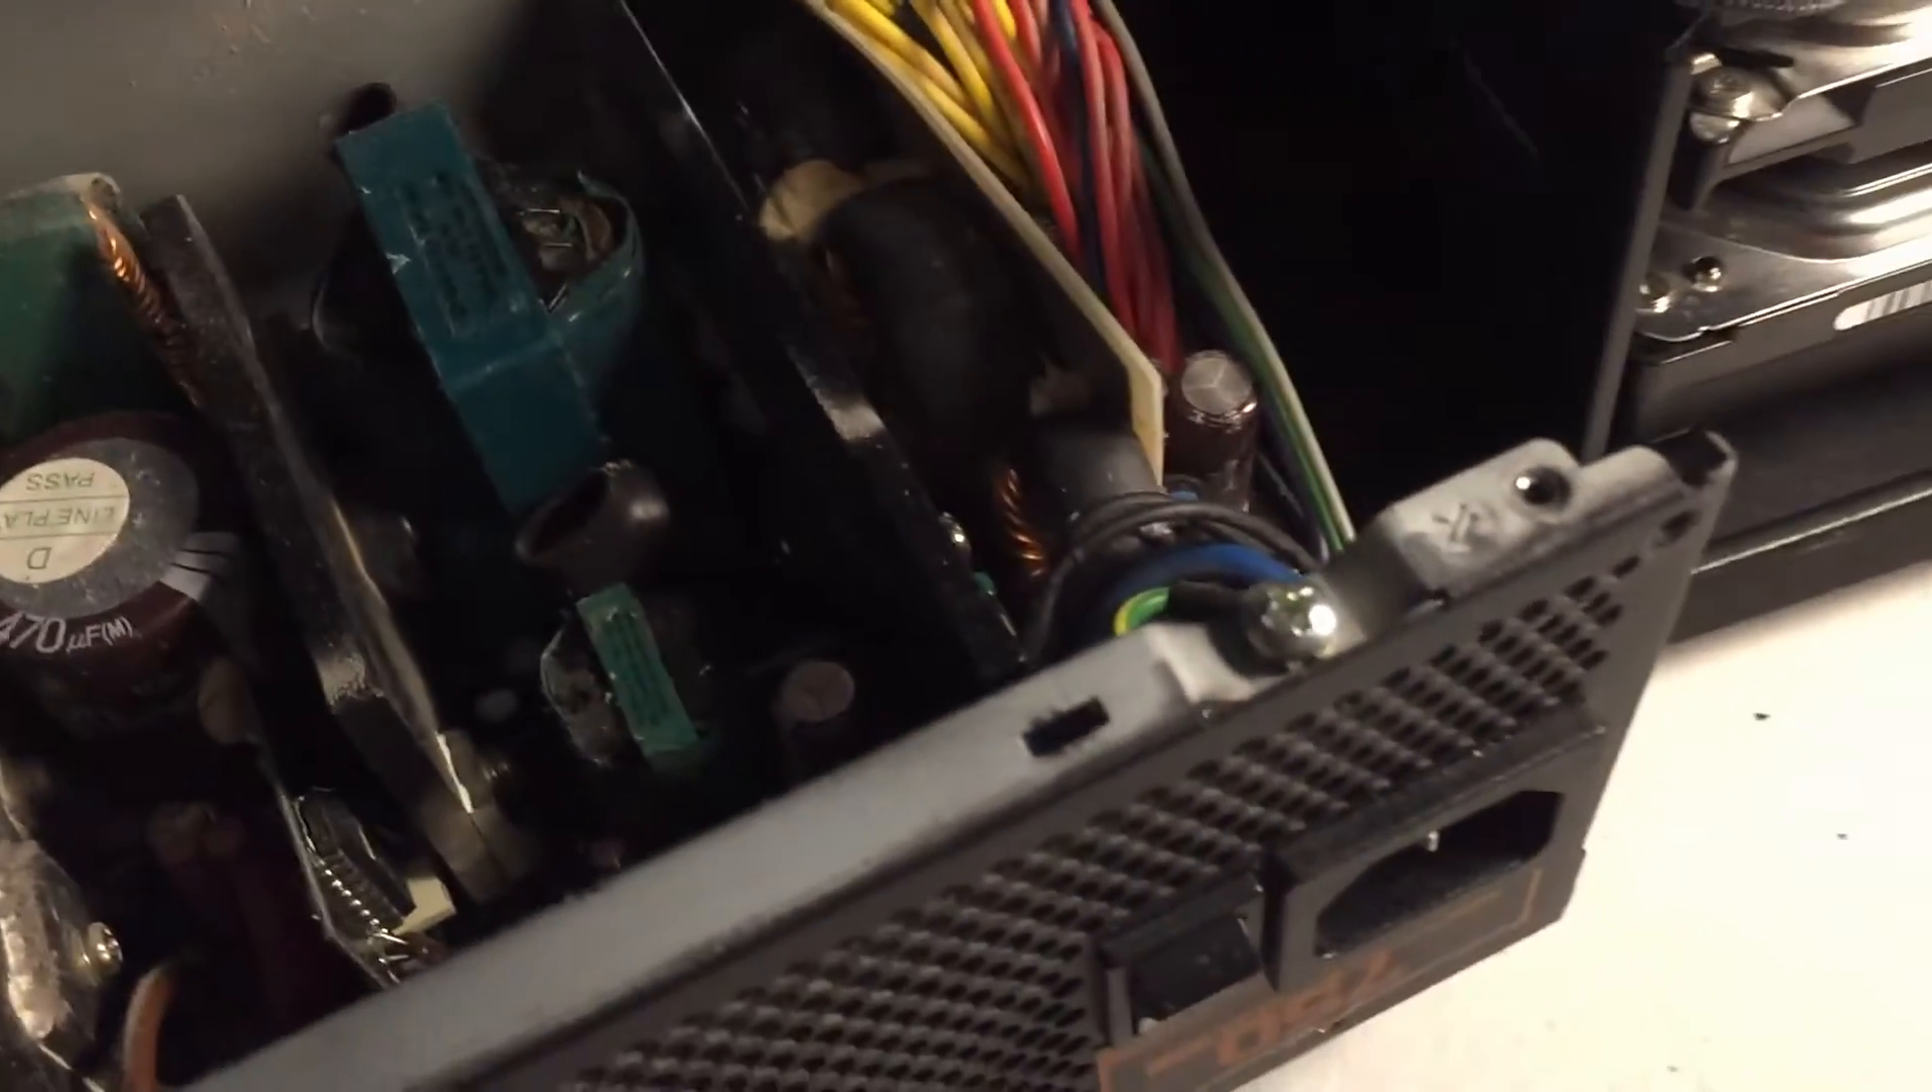I unscrewed the fan and grill and pried the cover off, revealing my dusty power supply.